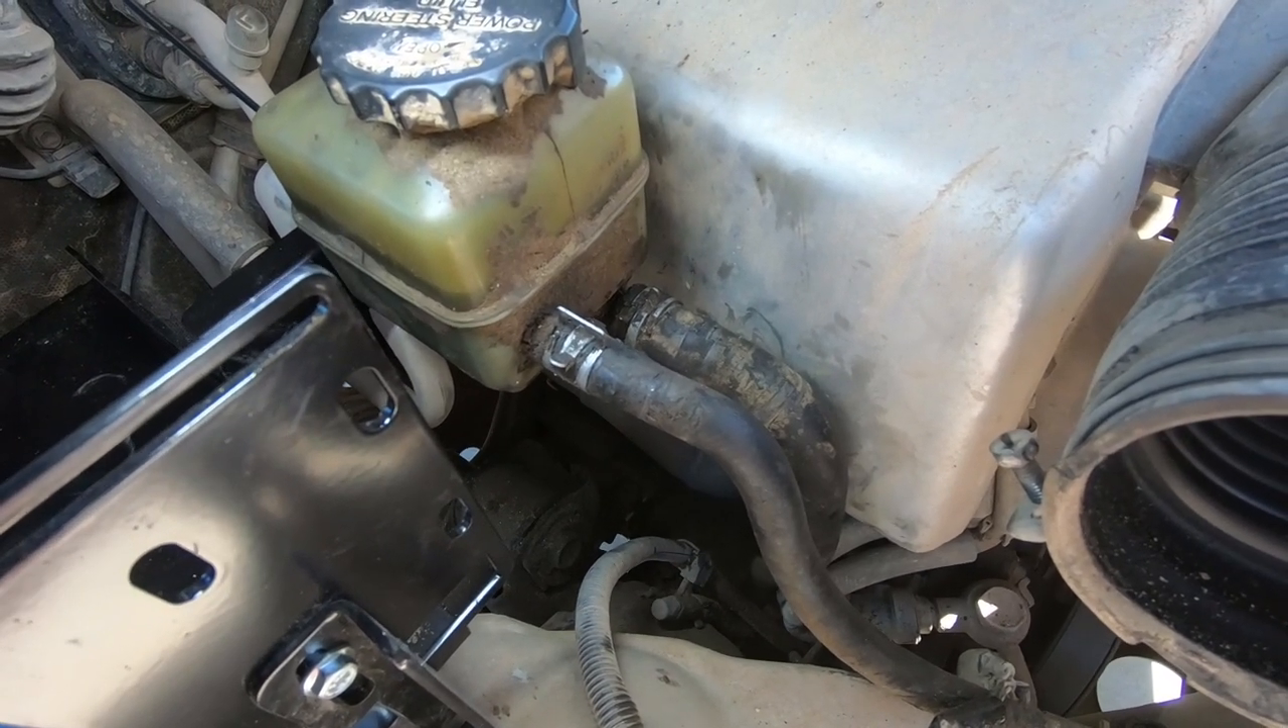I've got the power steering reservoir that I already put the hose clamps back on. They have a little bit of tension in them so you can rotate the hoses around or whatnot but they still have a little bit of tension.